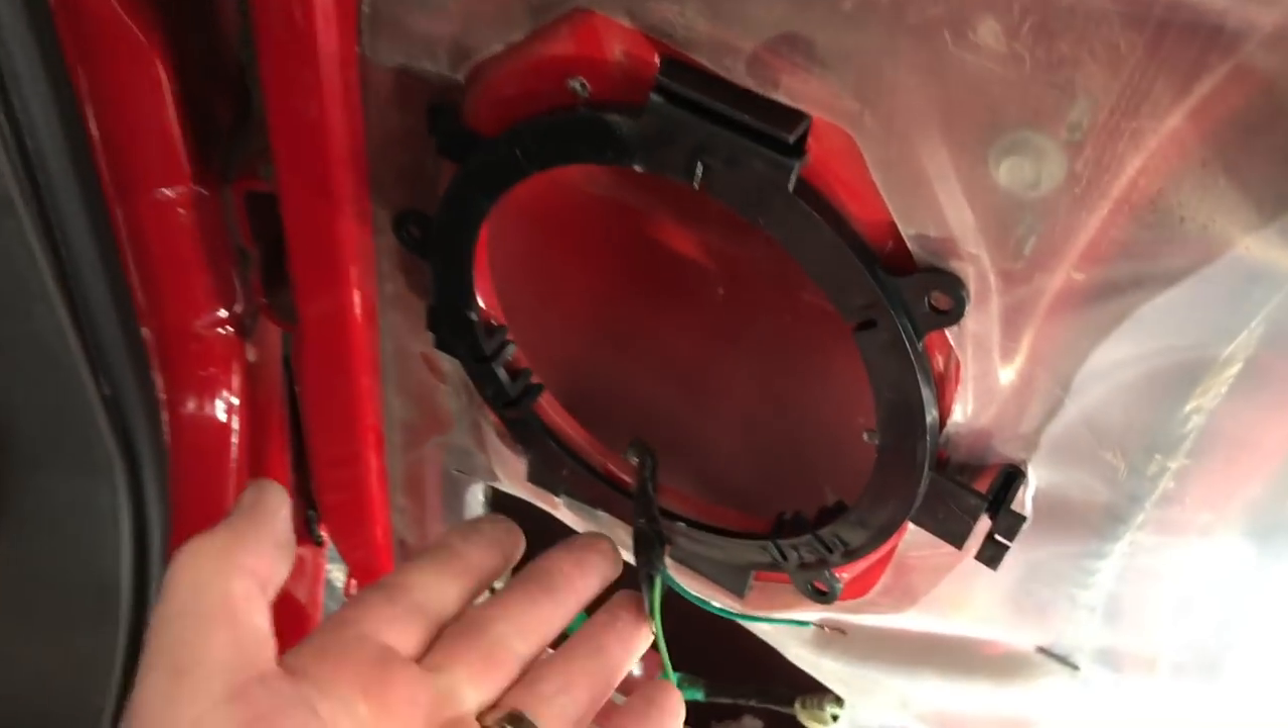All right we've got our bracket all in here.